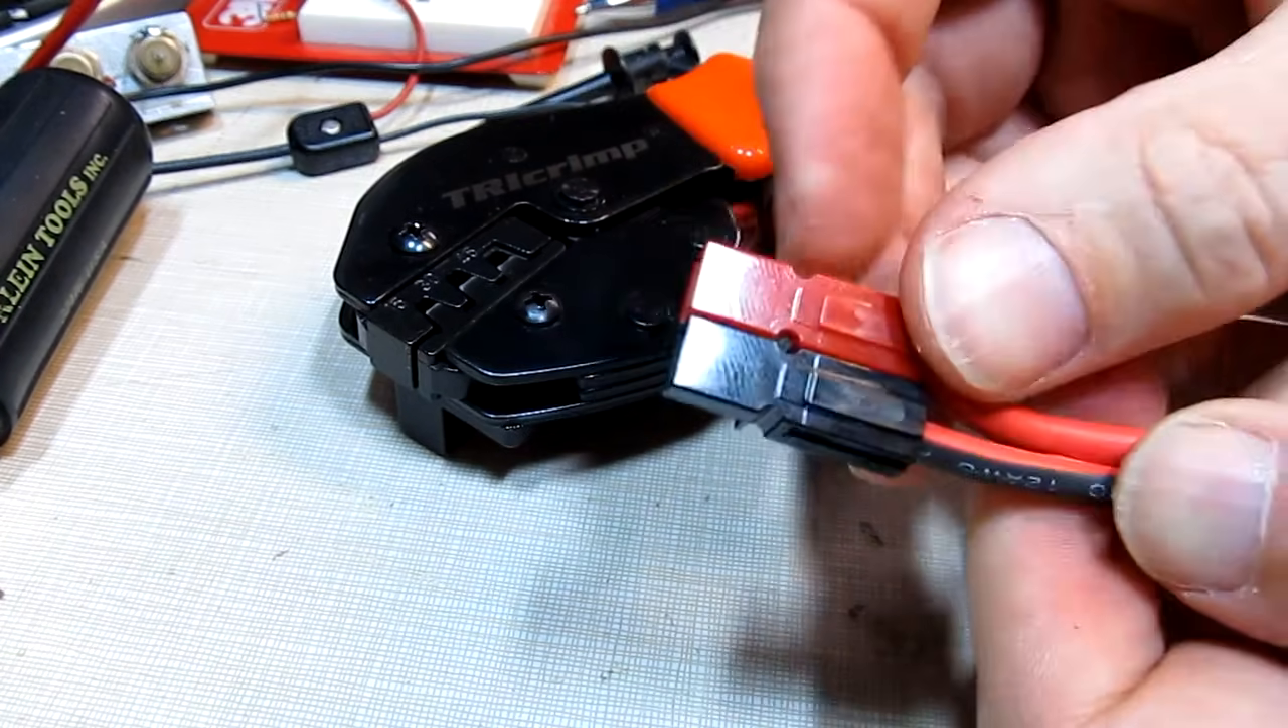So now both of those are in there they're not going to come out and we've now completed the power pole connection.